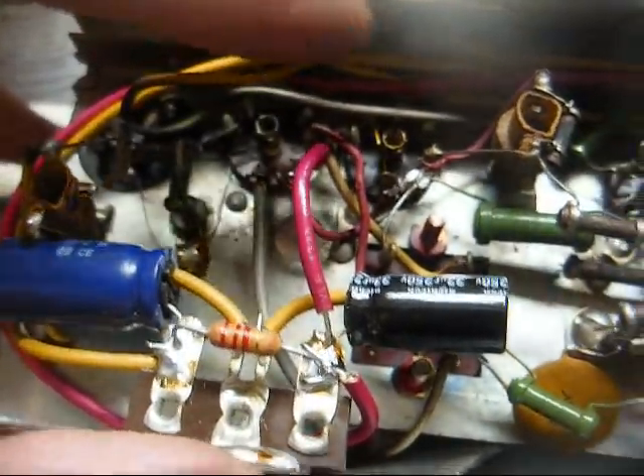Okay, through the magic of the camera, it's all taken care of, or at least I hope it is. Here's our two new filter capacitors and our resistor here.